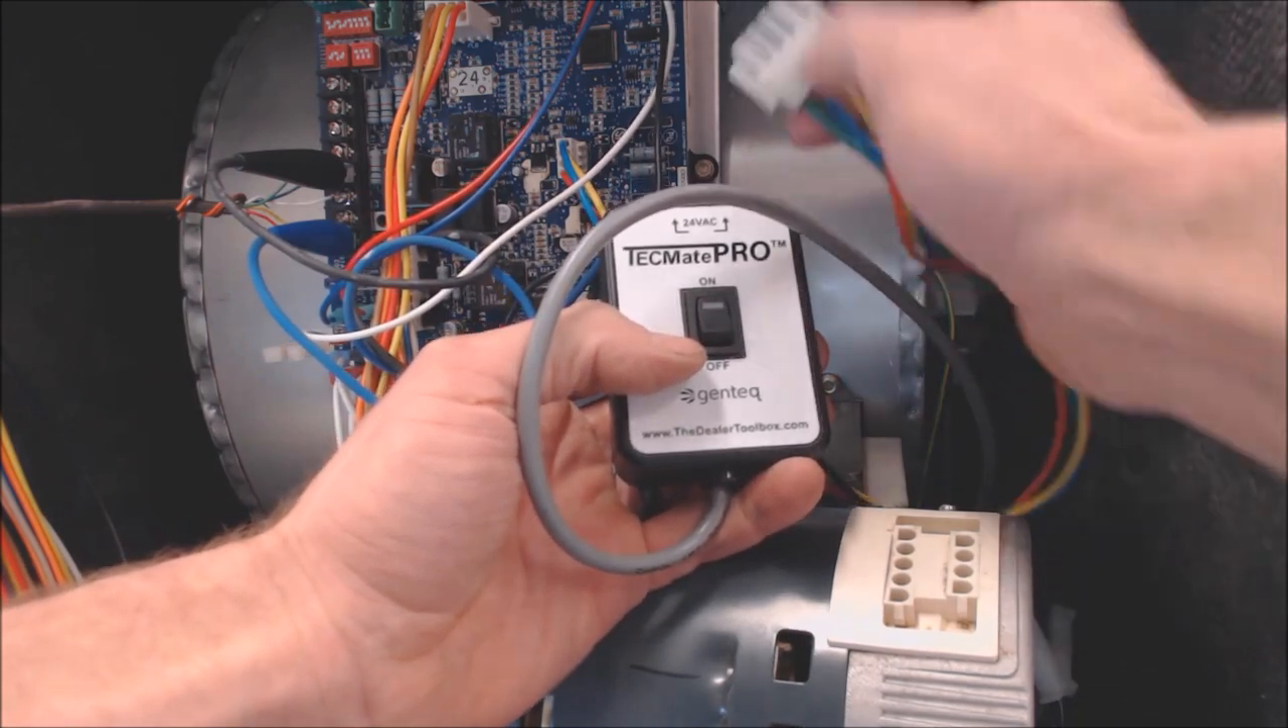So presently, we have our connection from the board disconnected to the variable speed blower motor.